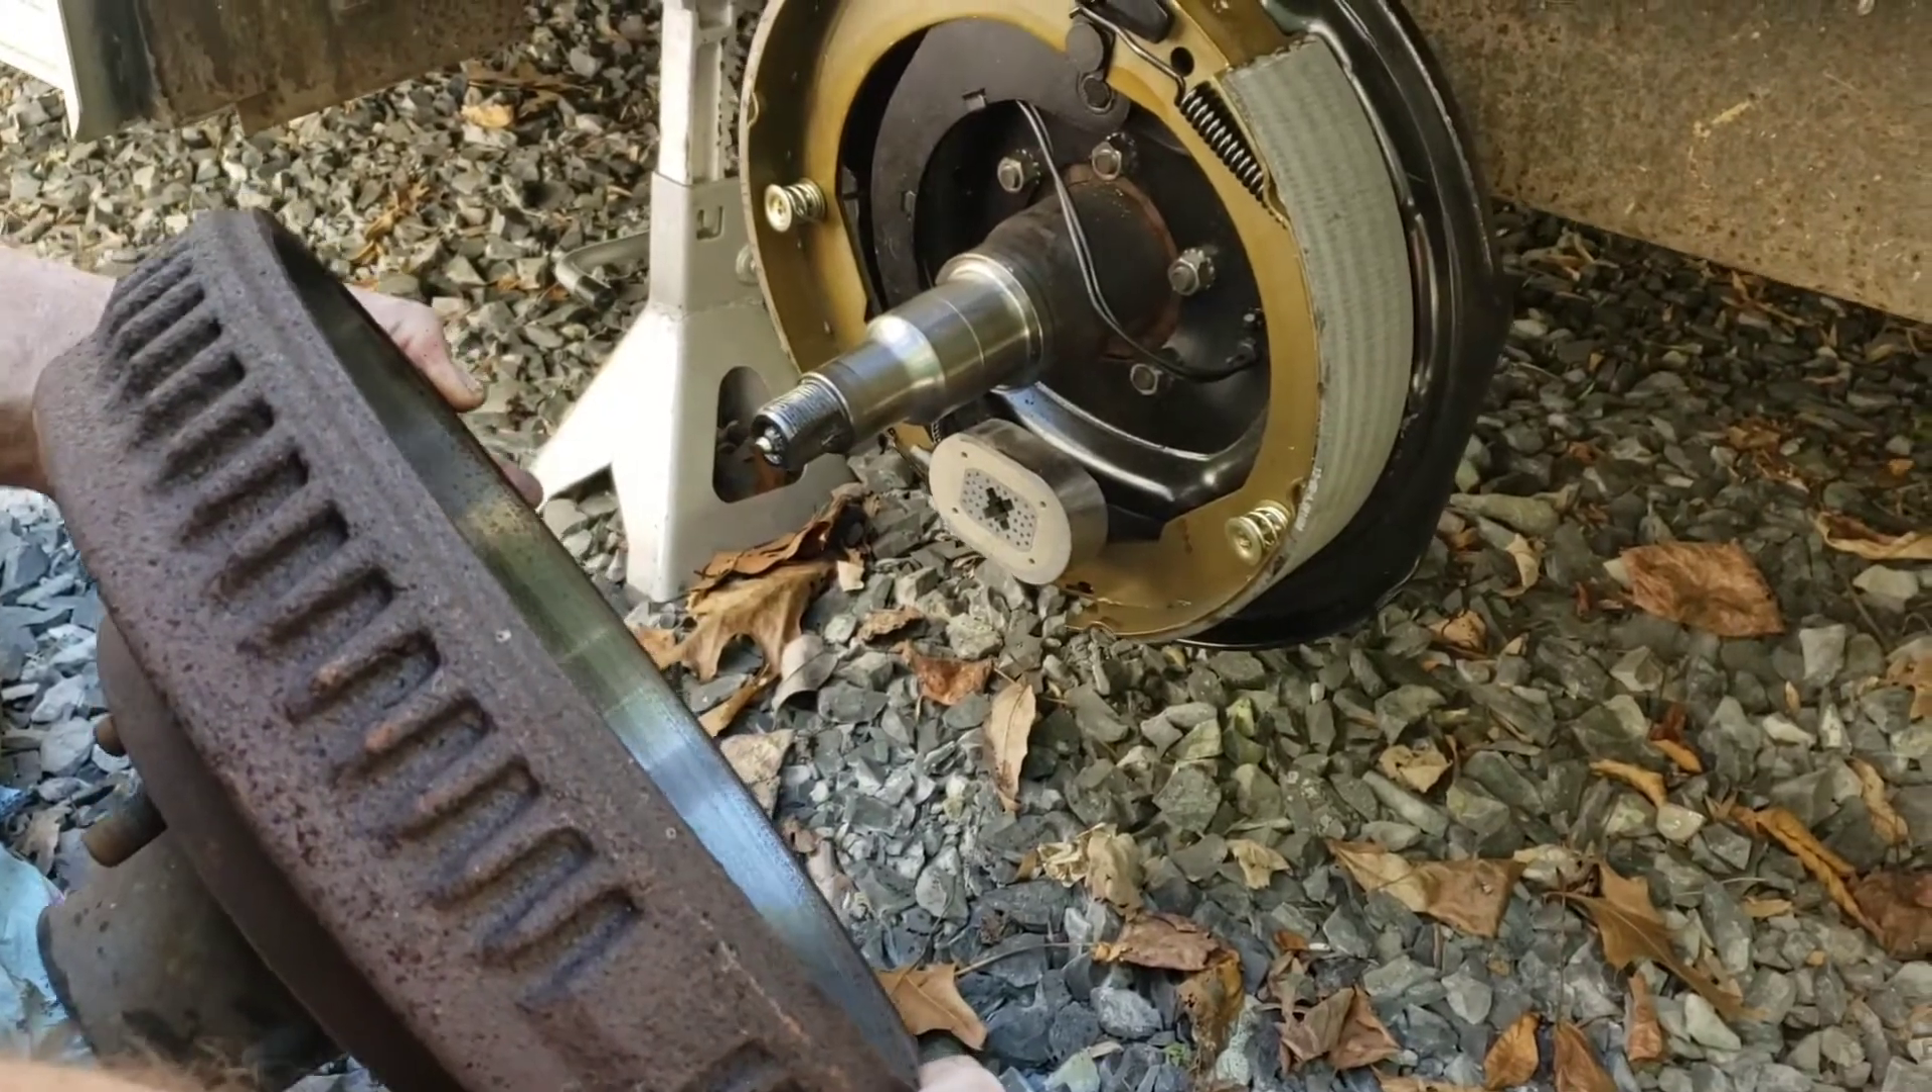The brake shoes are installed and ready to go.